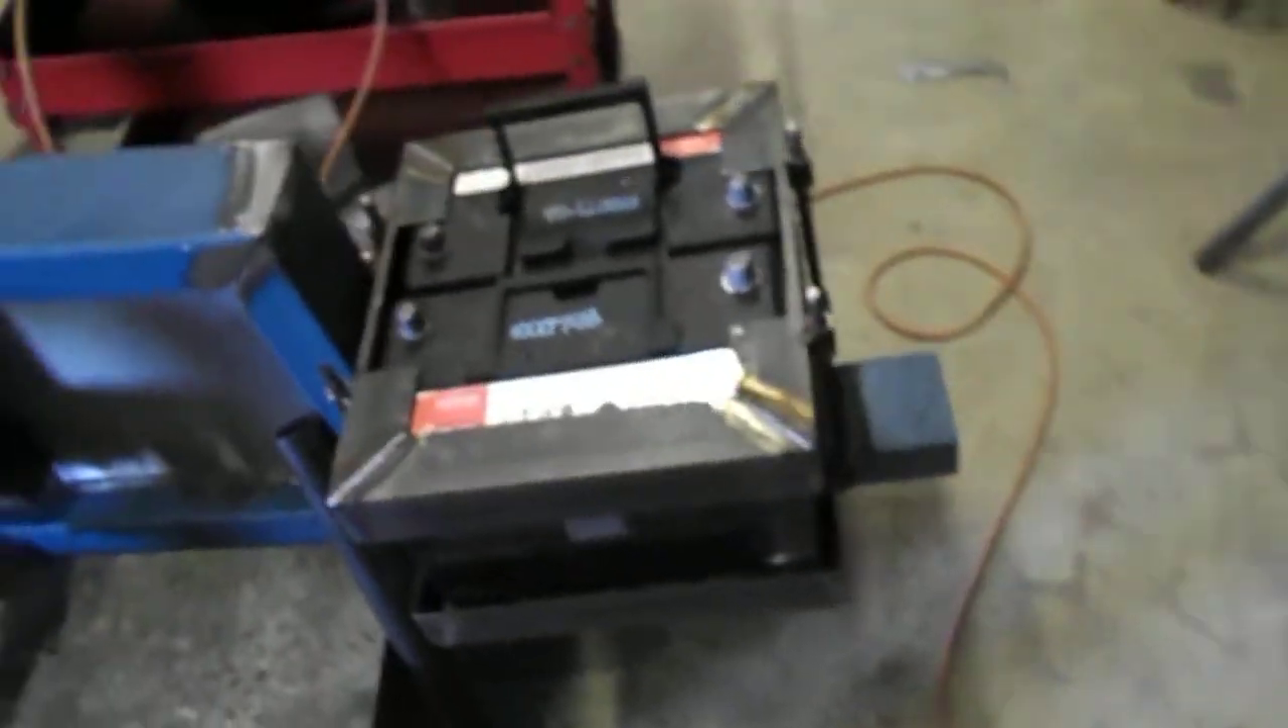And we've got the battery mount done.